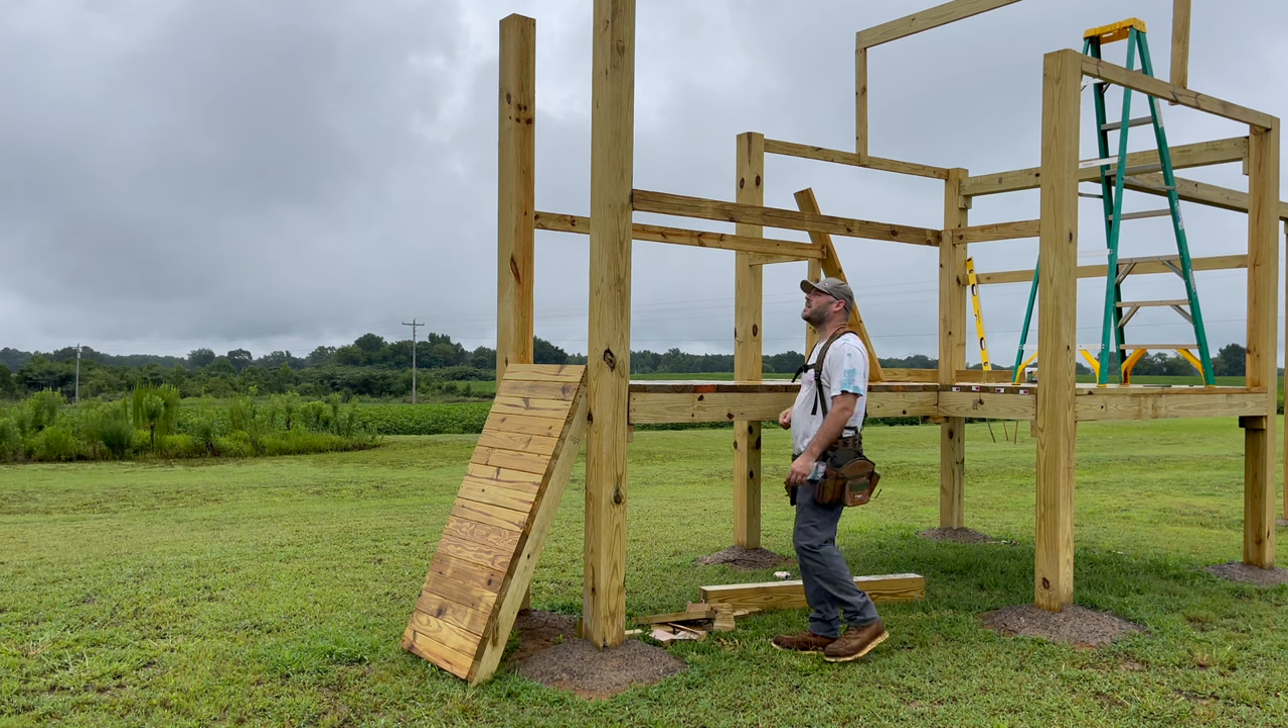I got the rock wall done. I just got to put the little handles on it.